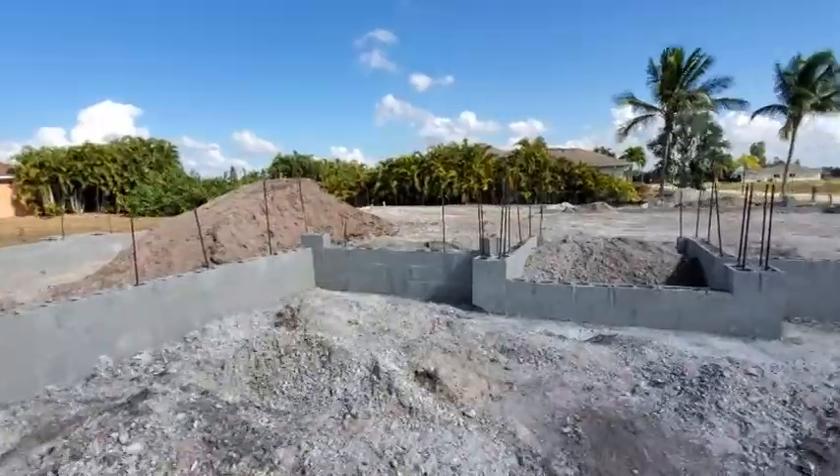And now it looks as if the stem wall is in.